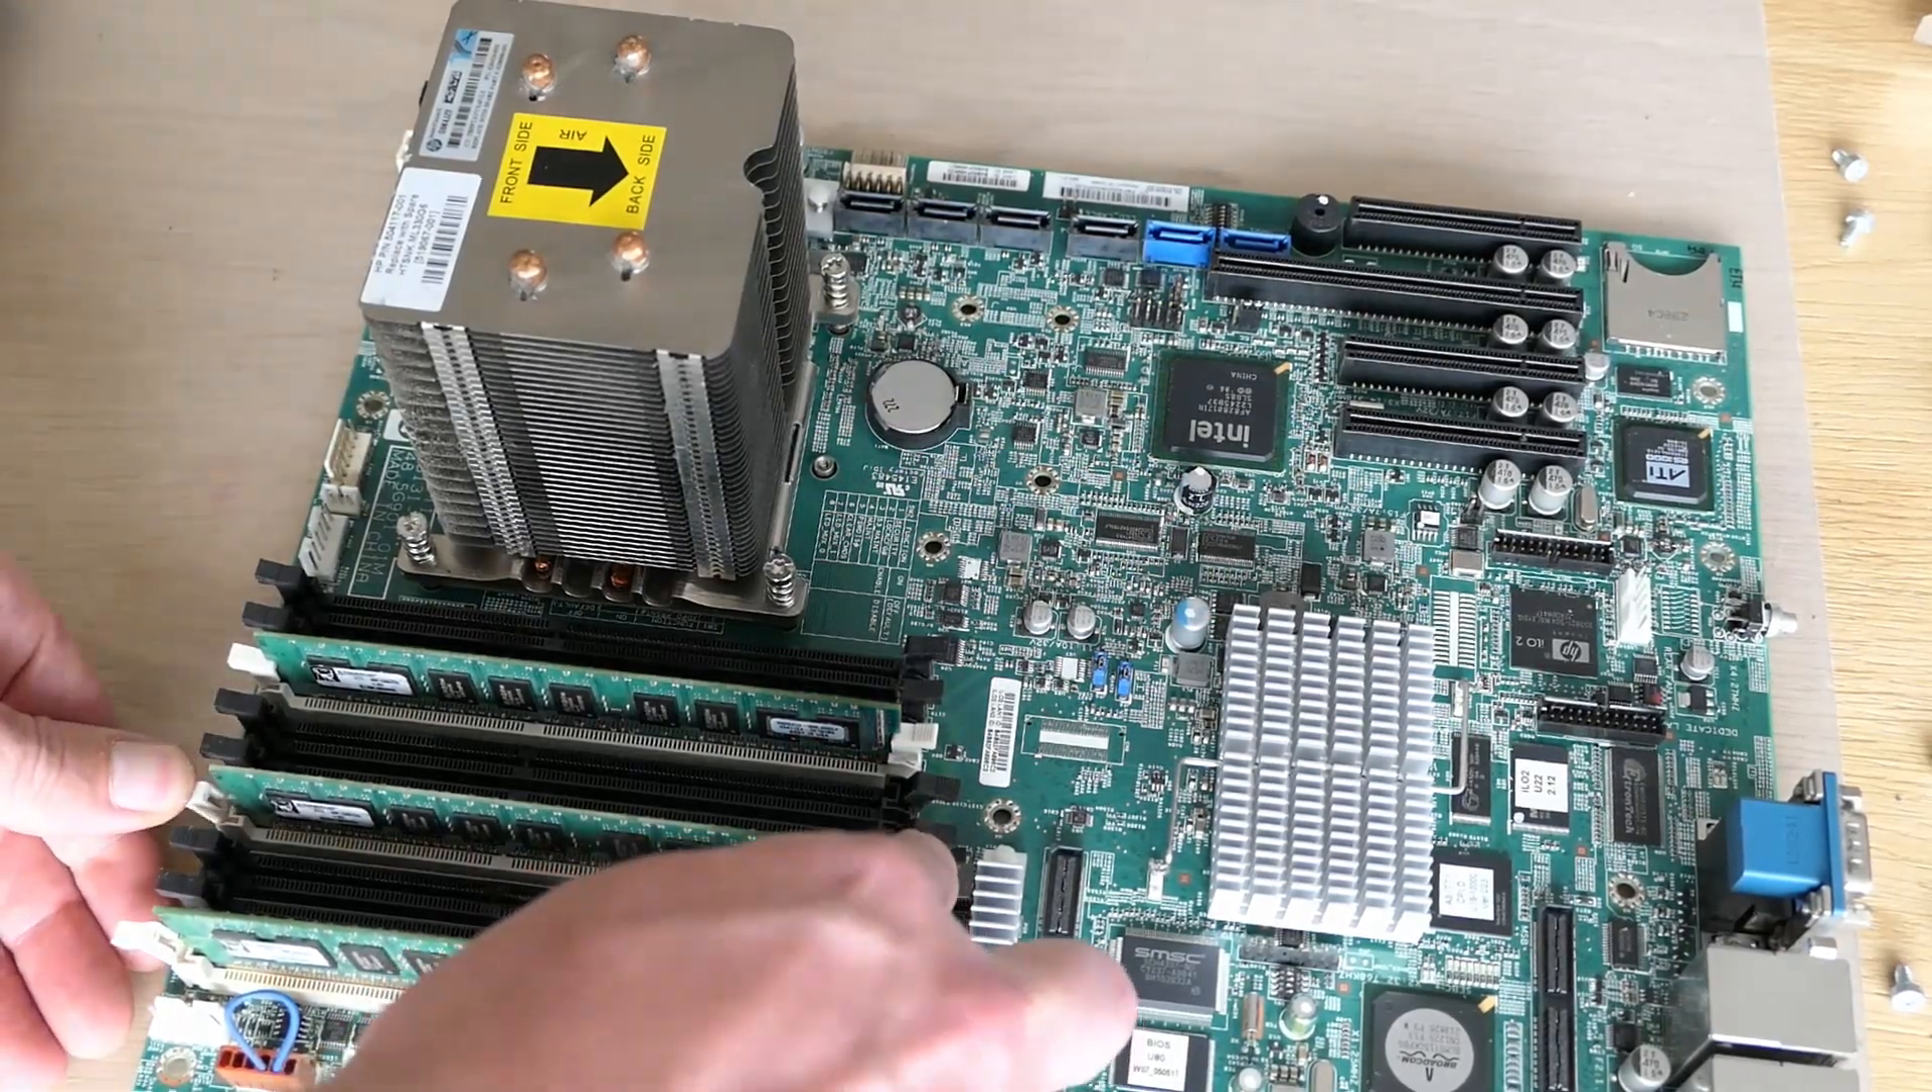We're almost done with the disassembly but we still need to remove the memory from the board and the CPU.